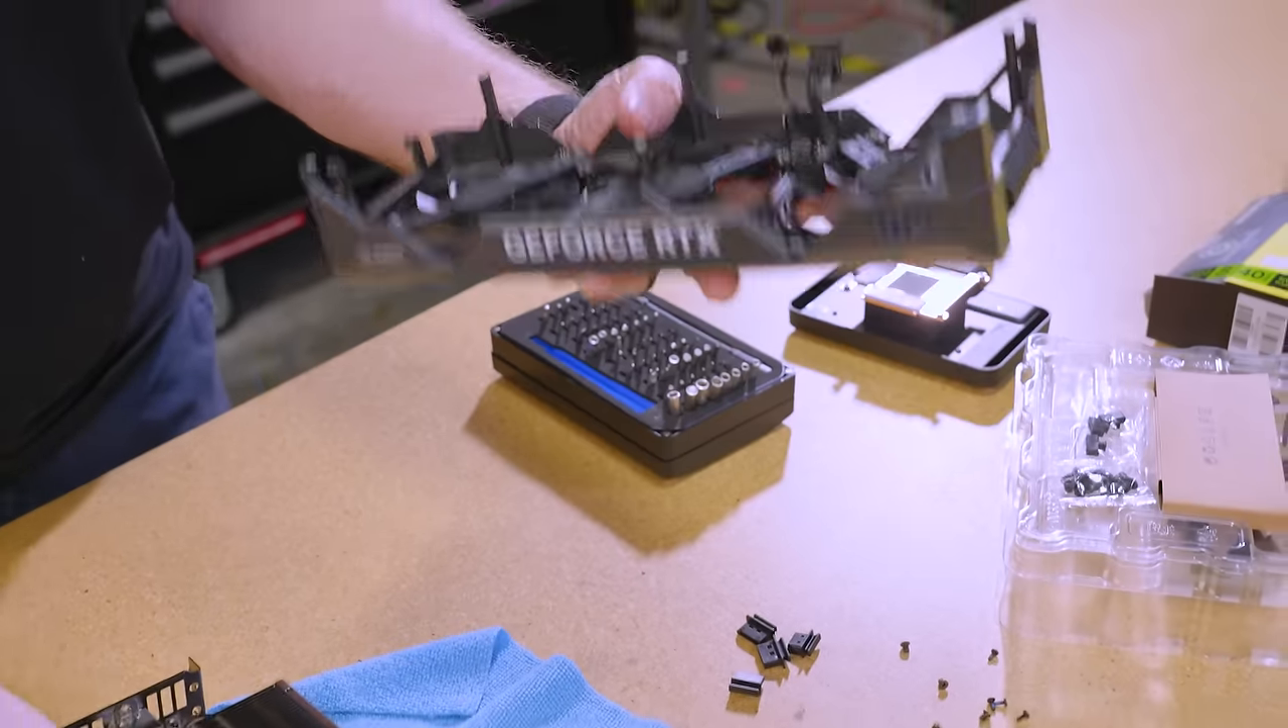Okay, so the shroud is off which you have to actually take off separately.